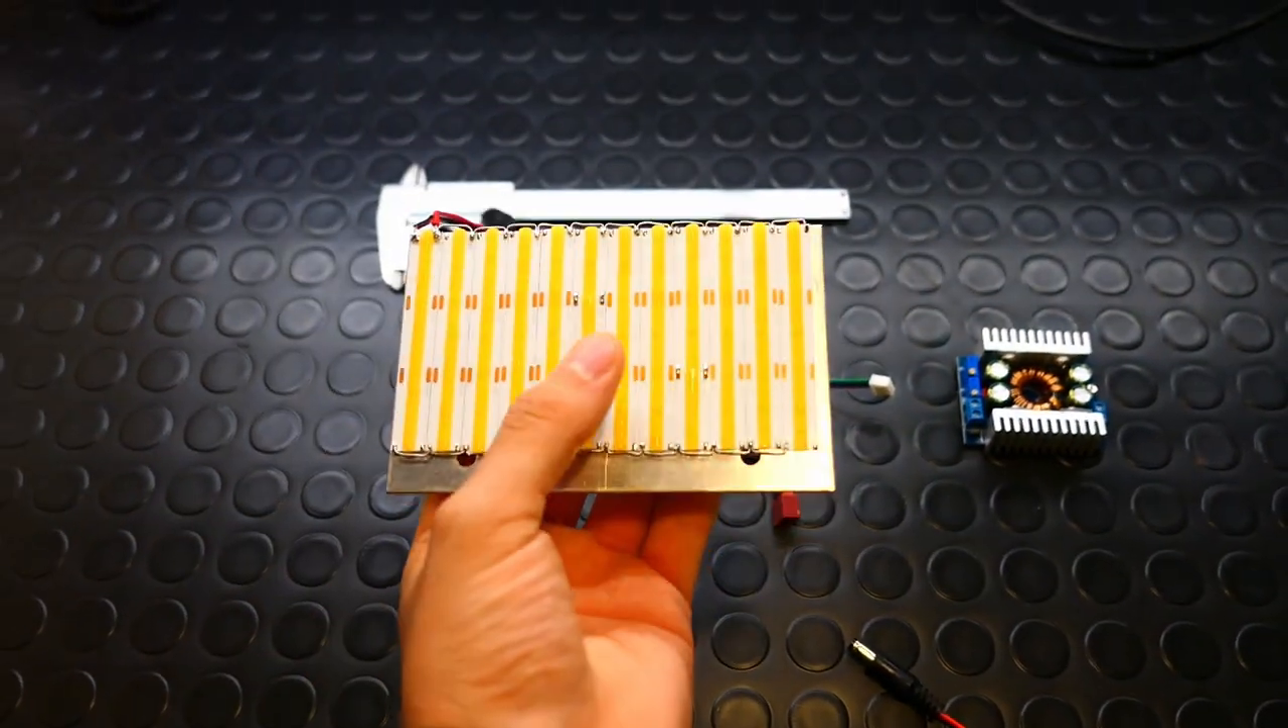Al di sopra di questa piastra in alluminio ho posizionato i pezzi di striscia led.